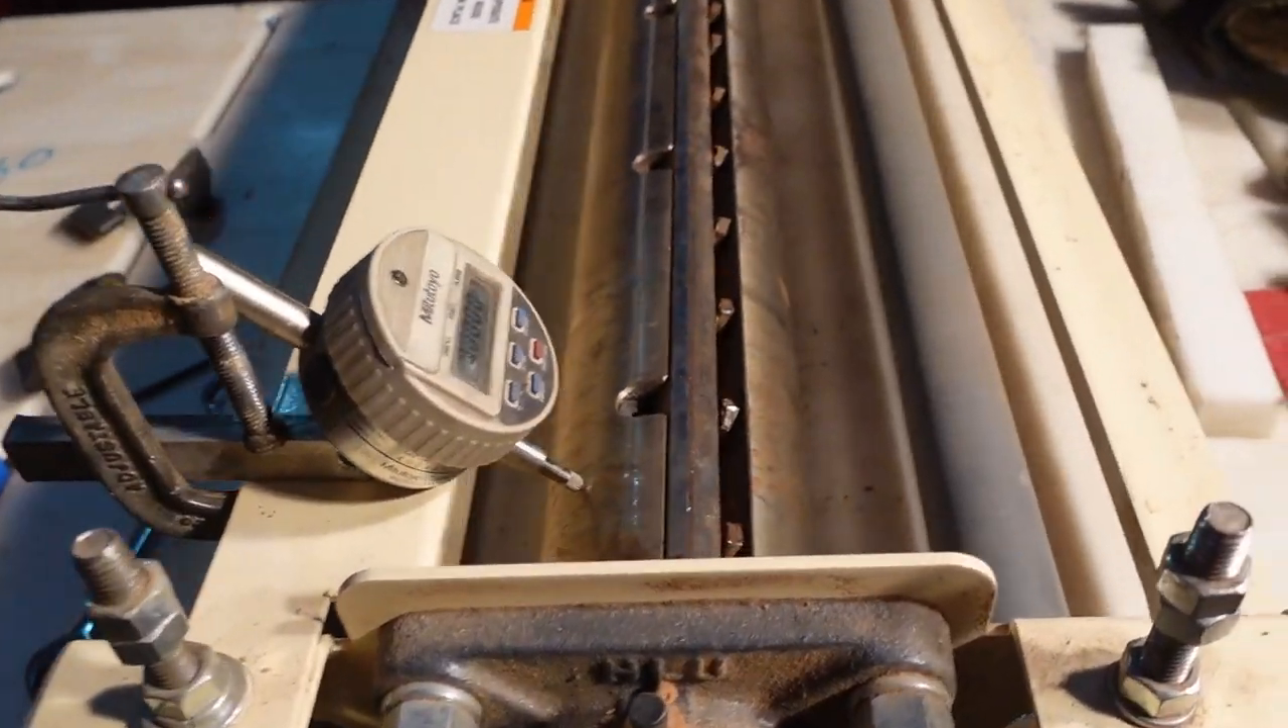So, as you can see, I've got this gauge on here, and I just mounted it on the back and clamped it on here.